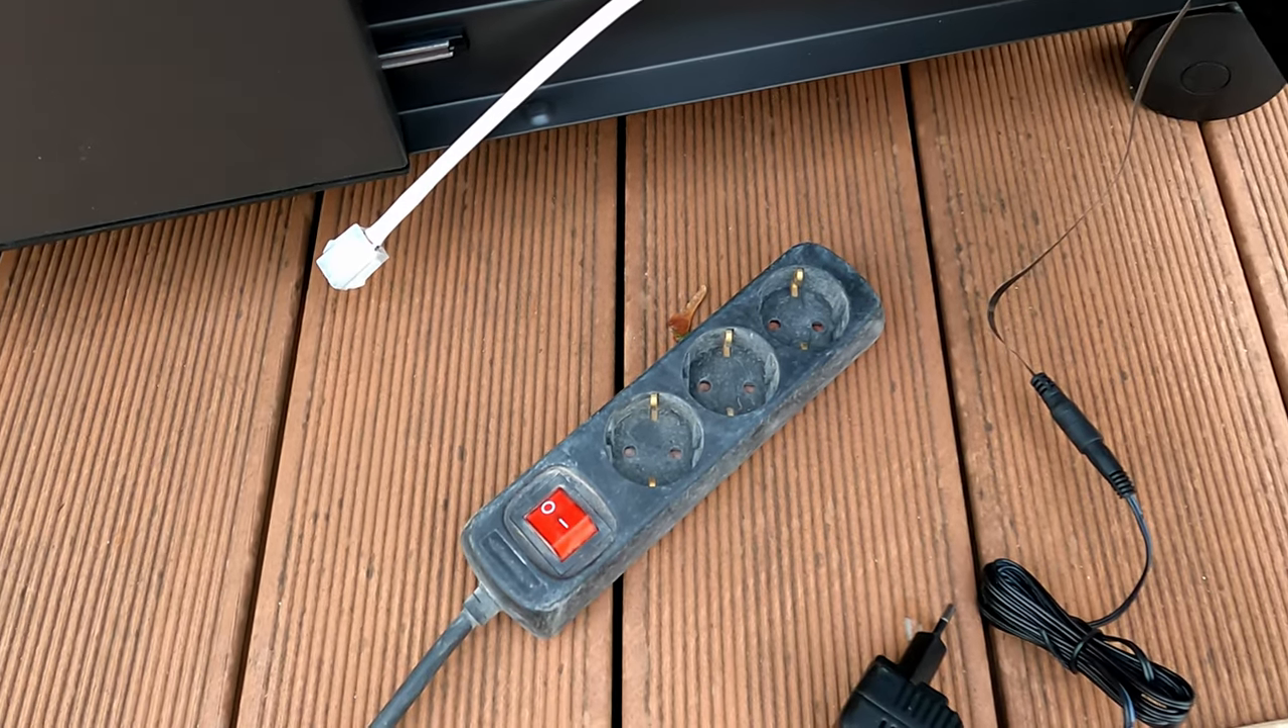Den Trafo selber habe ich noch nicht eingesteckt.